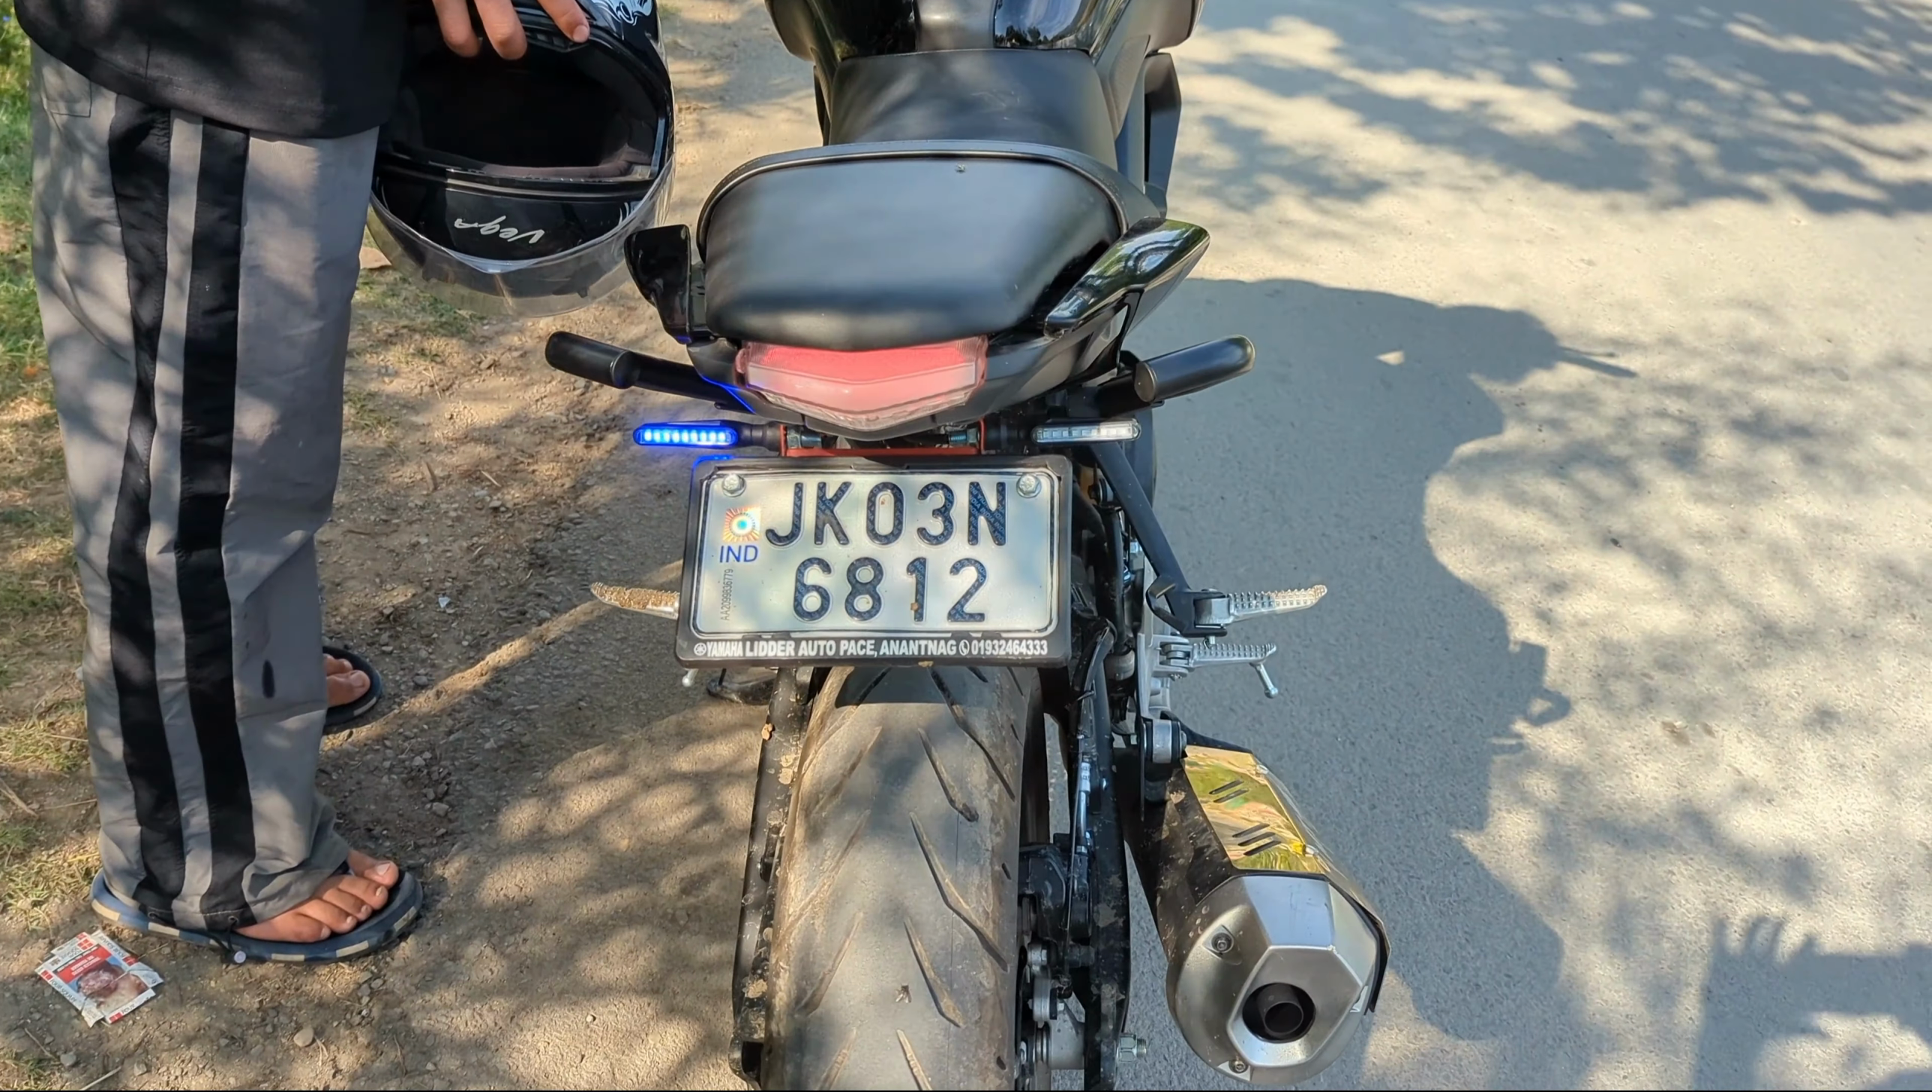फाइनली इंडिकेटर भी हमने लगा लिए हैं।